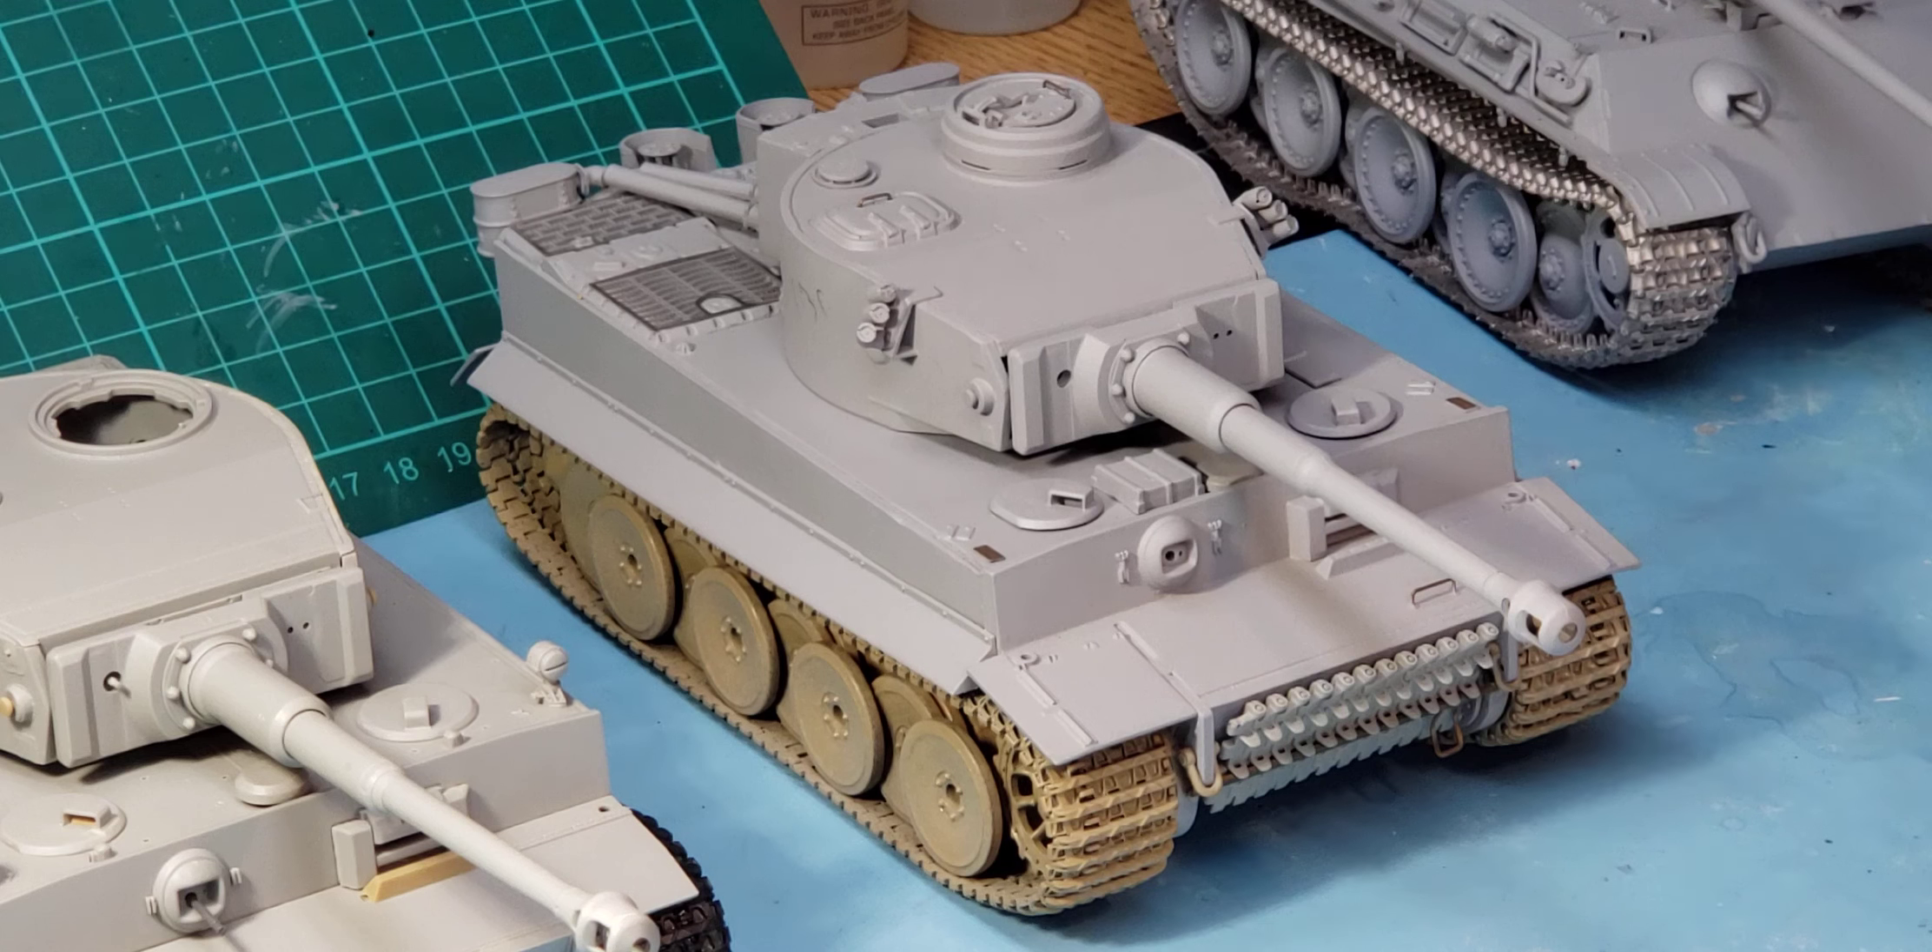Added the front track spare holders.